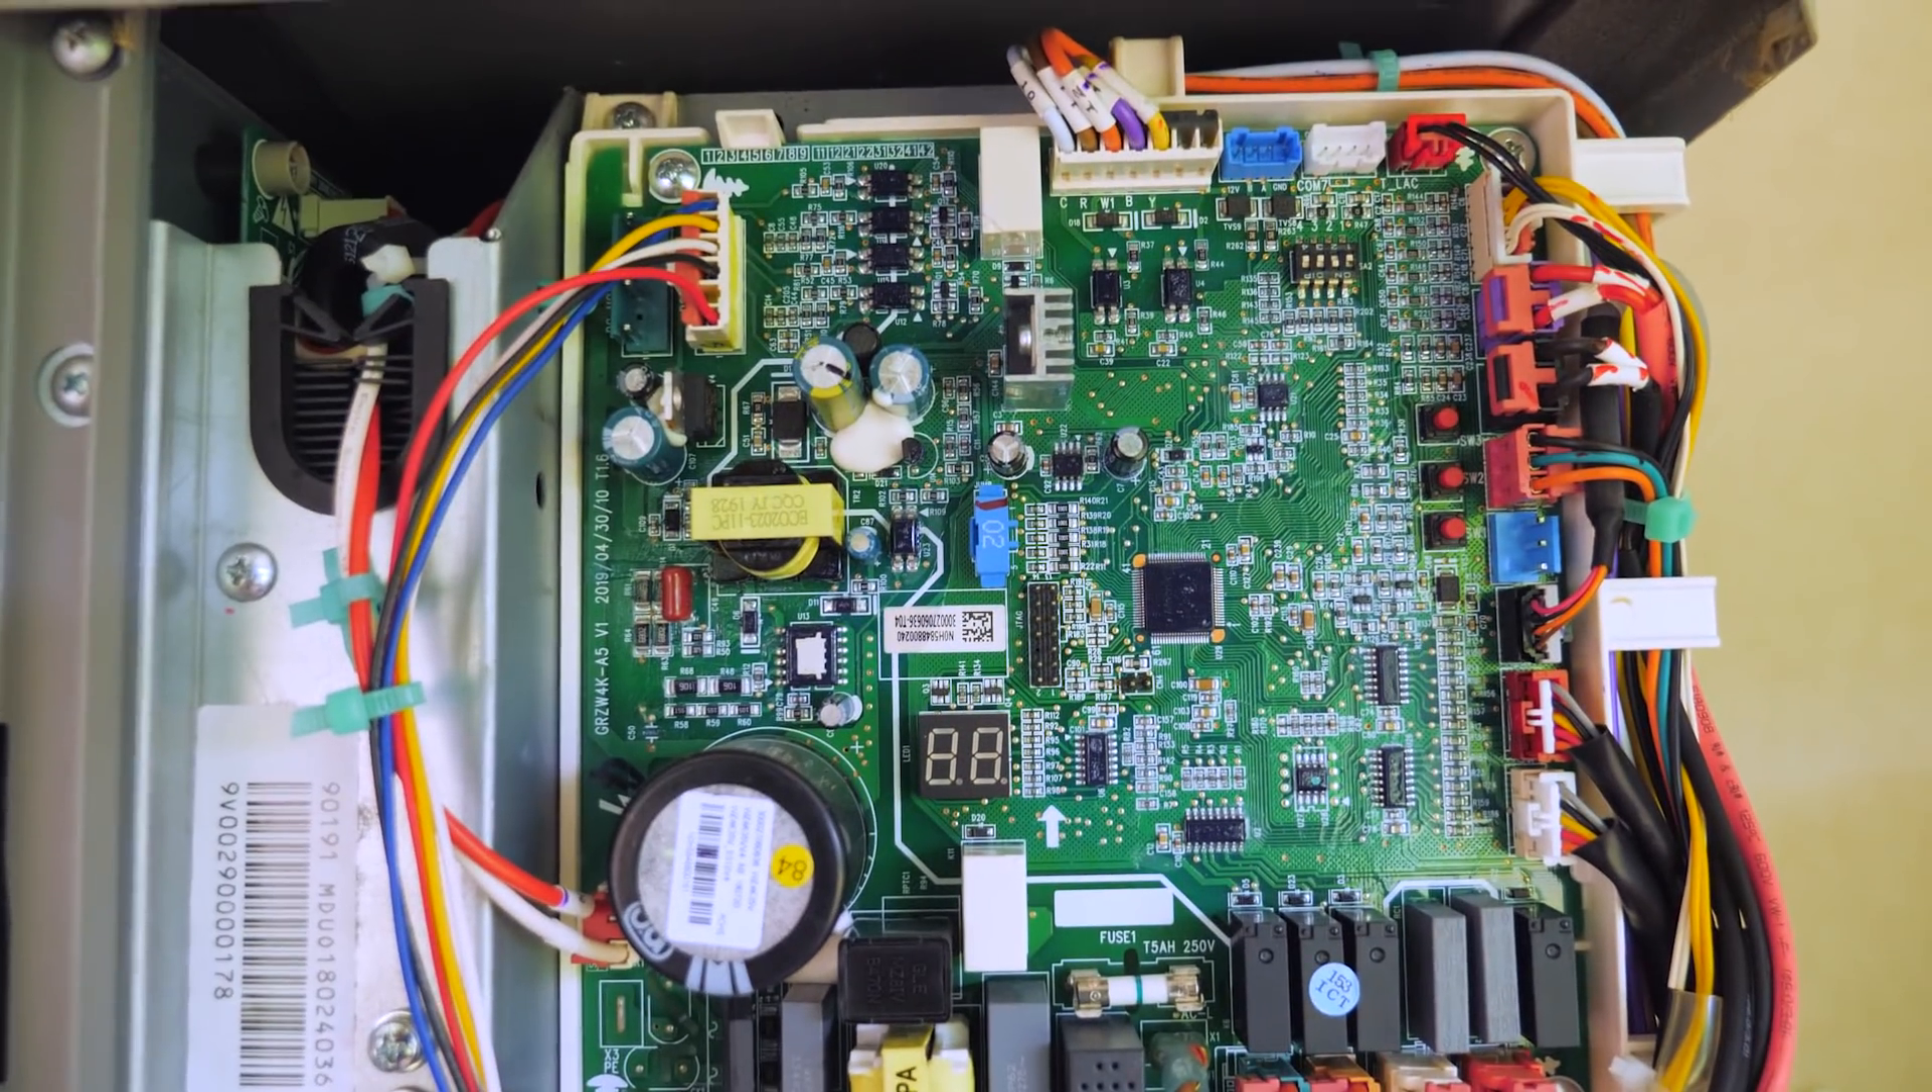All right, I got the cover off and here's the control board.